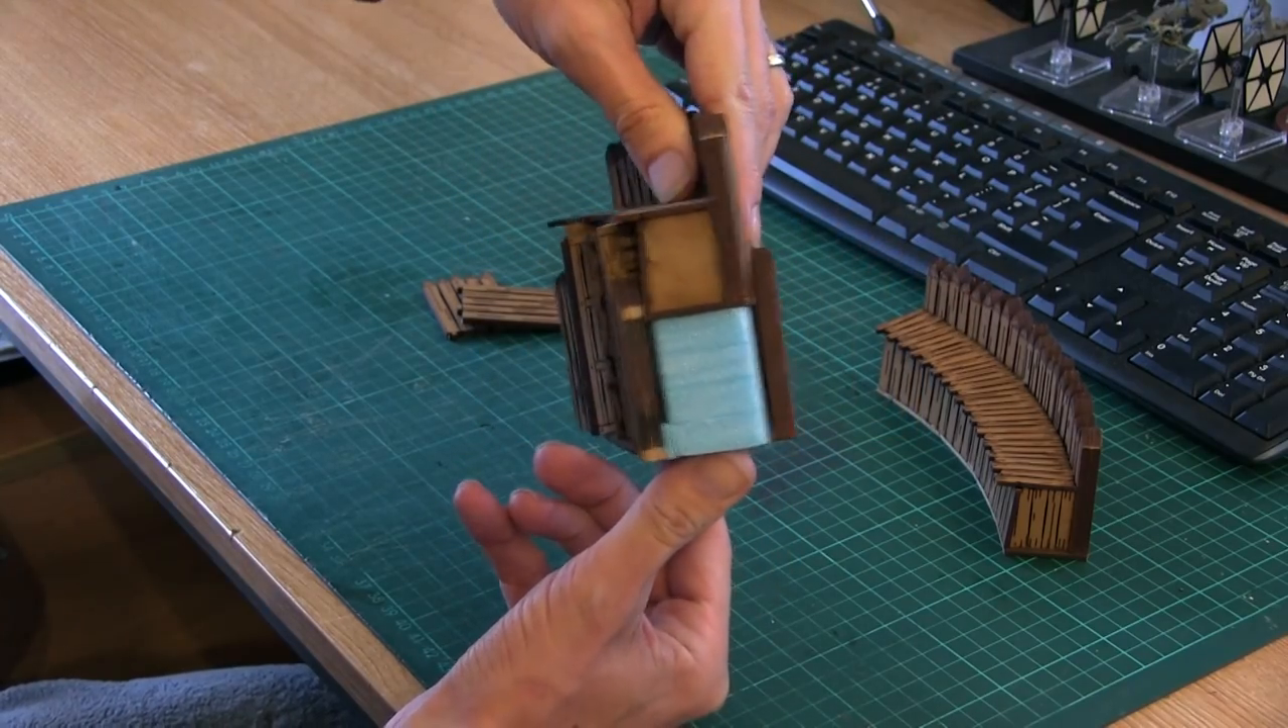I cut the foam down so it's a pretty nice fit.